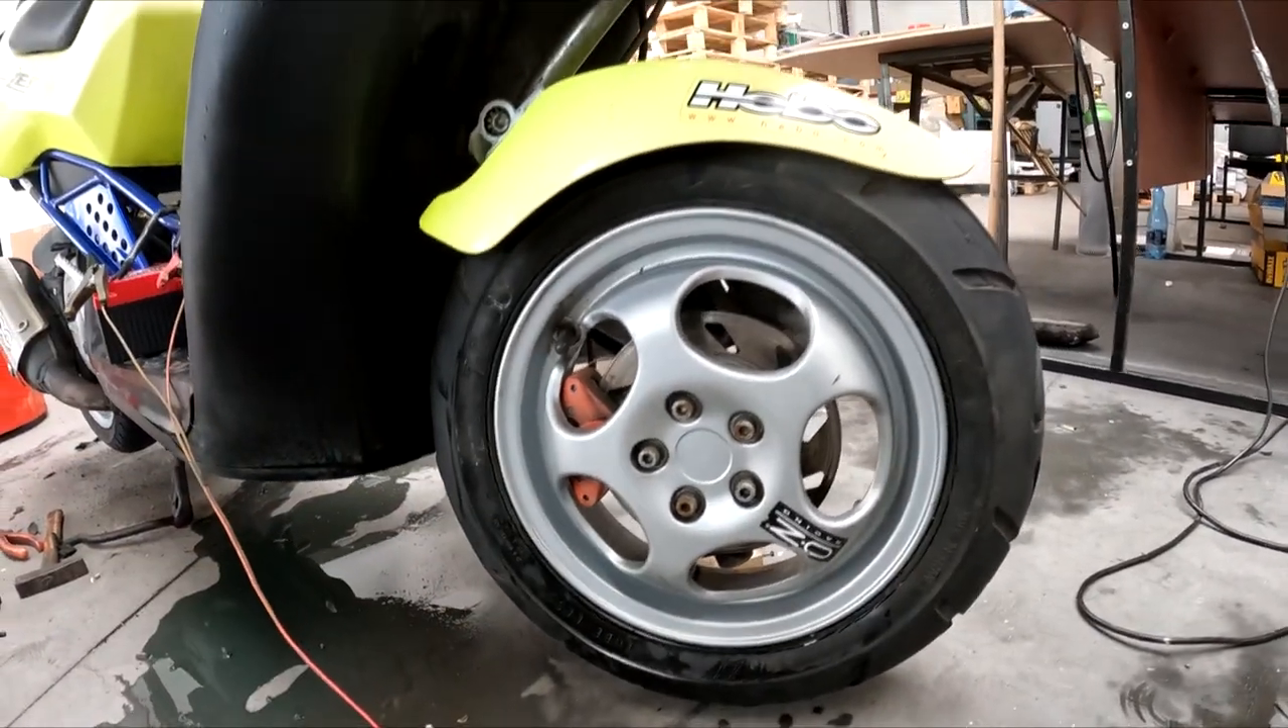A ja w tym czasie założyłem koła. Poczyściłem je.